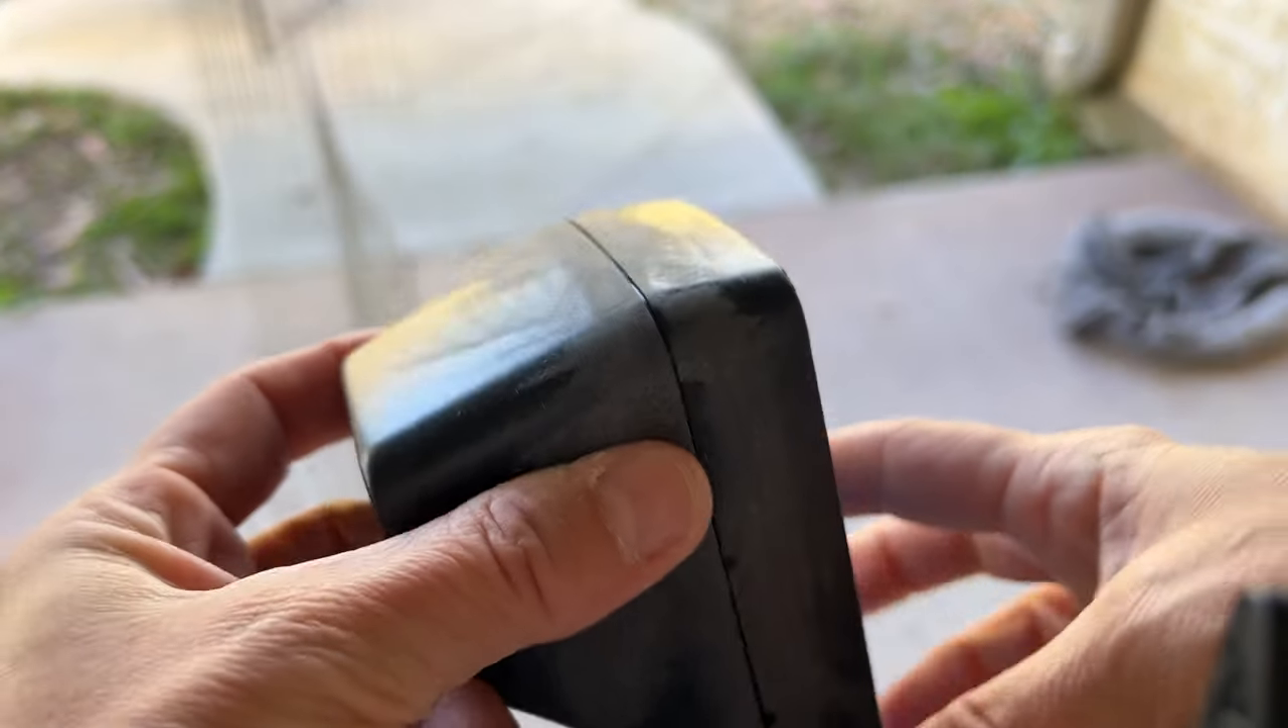Now that it's been sanded you can see that the section from the top and the bottom are nice and even and there's no sharp edges and nothing is sticking out.